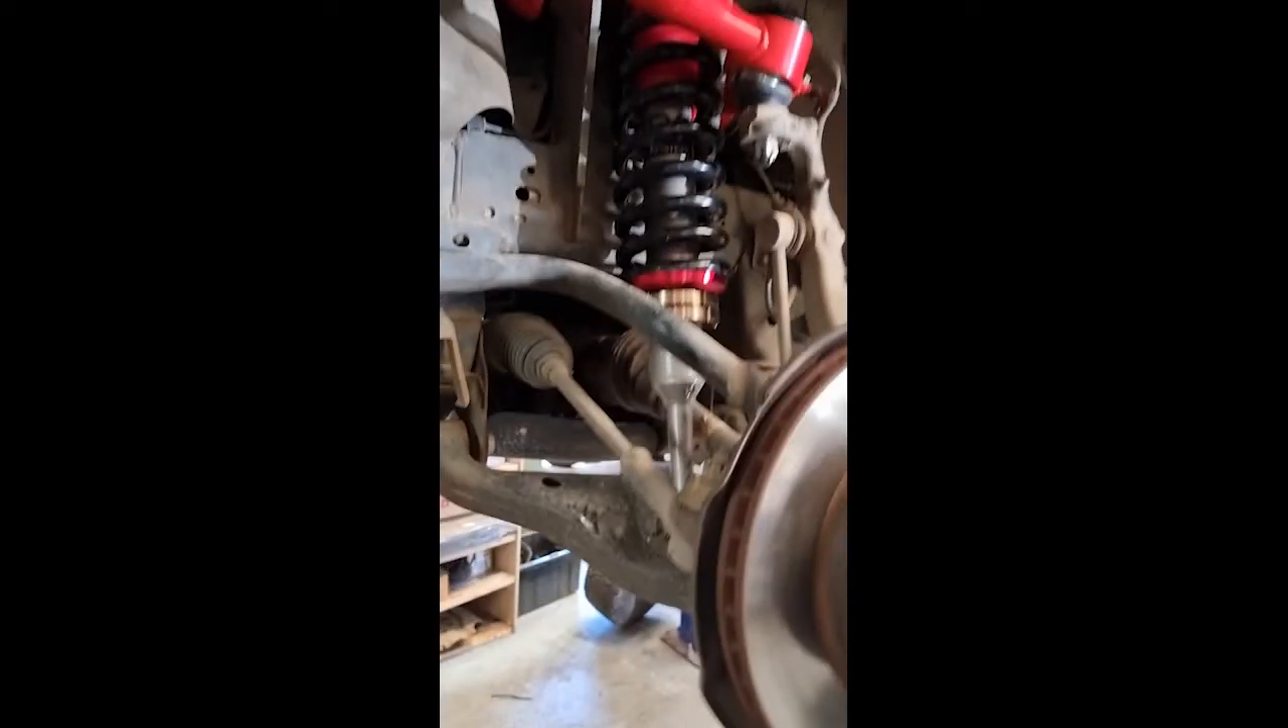We've got the coil over shock, fully adjustable. And the Send It control arm, all installed. All done by the pros.